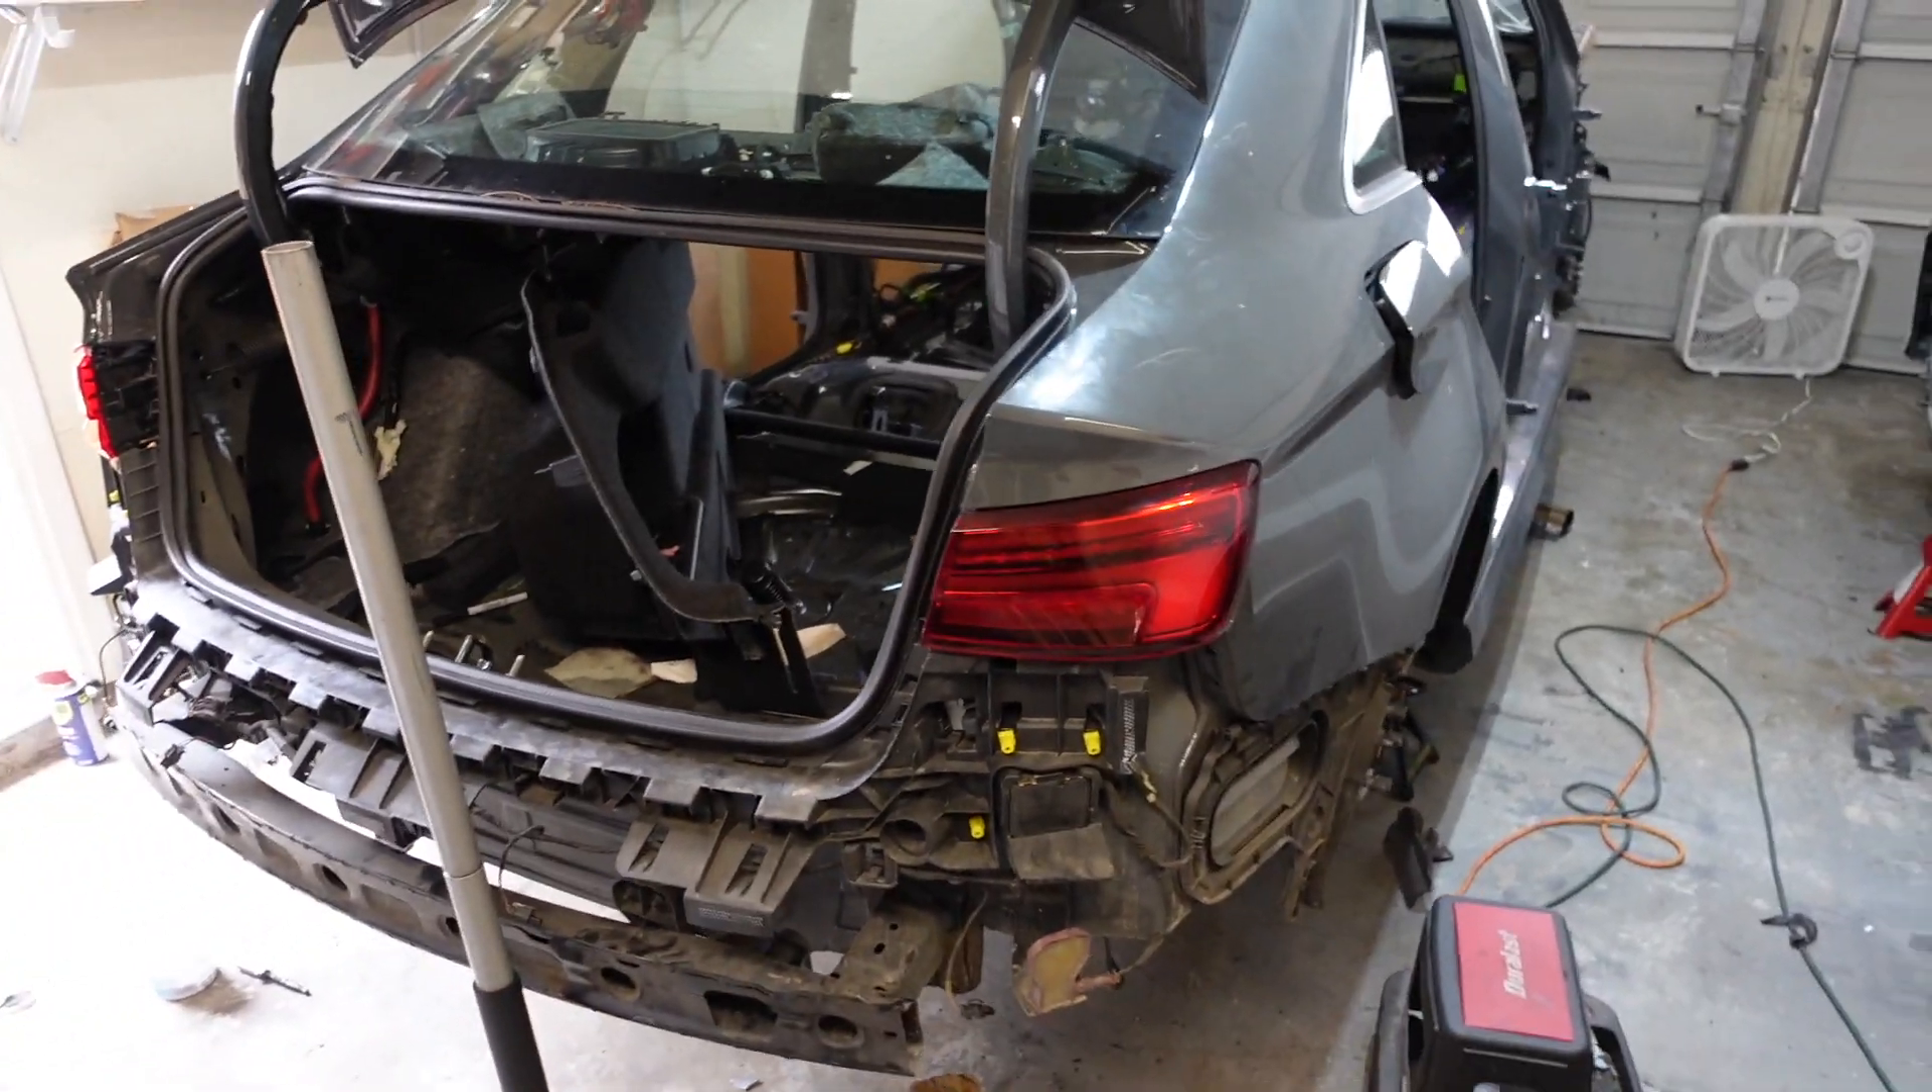As you can see this car is mostly taken apart.